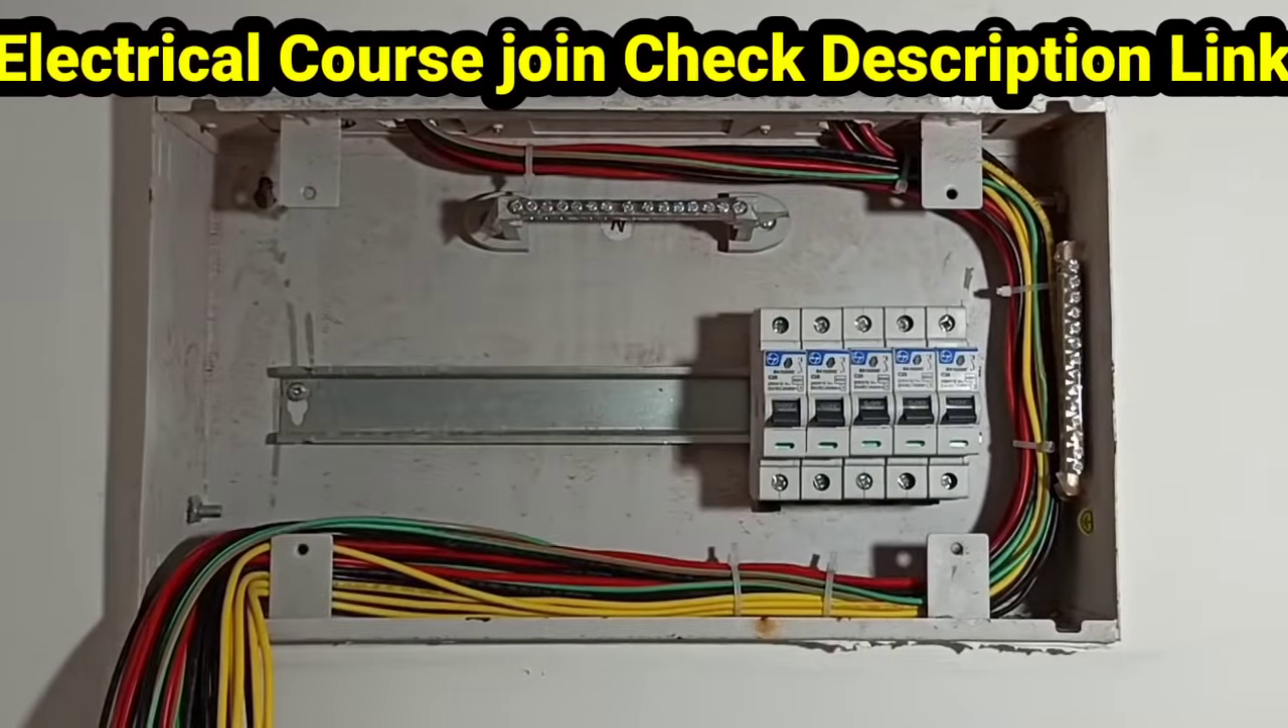तो यहाँ पे 5 MCB हमारा fitting हो गया।